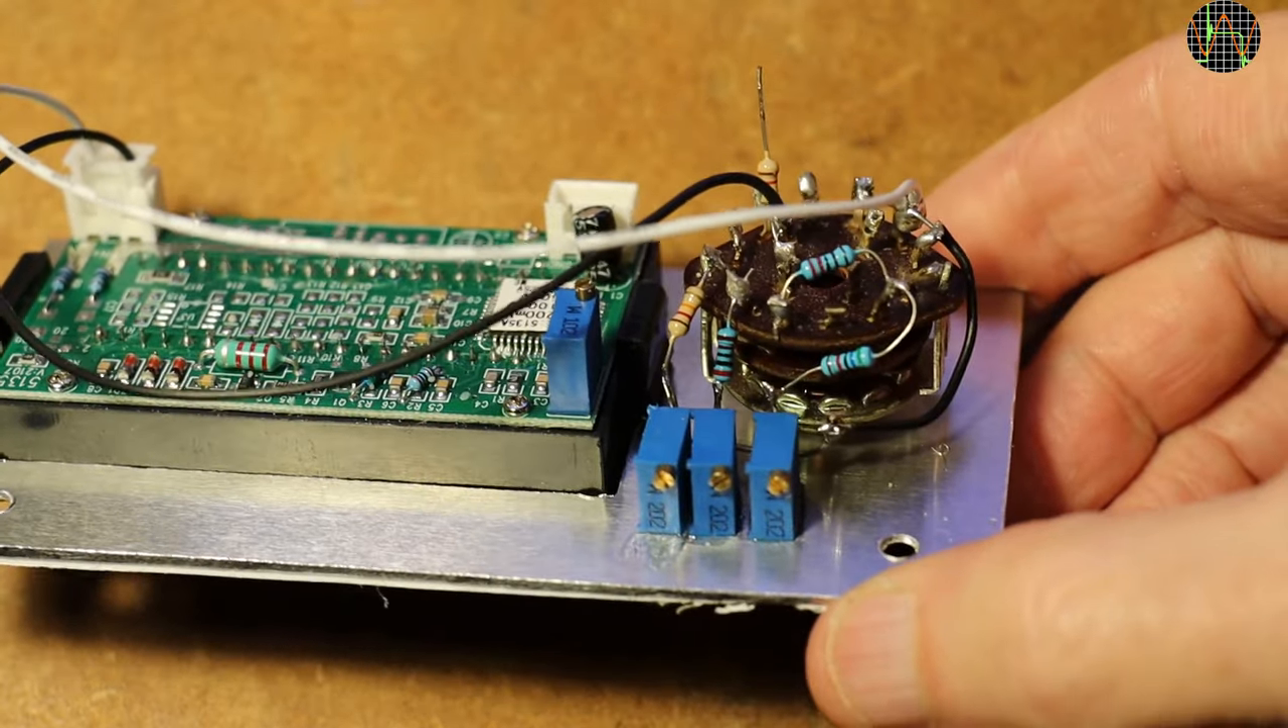The three trim pots are glued on and can be easily reached from the top once everything is installed.